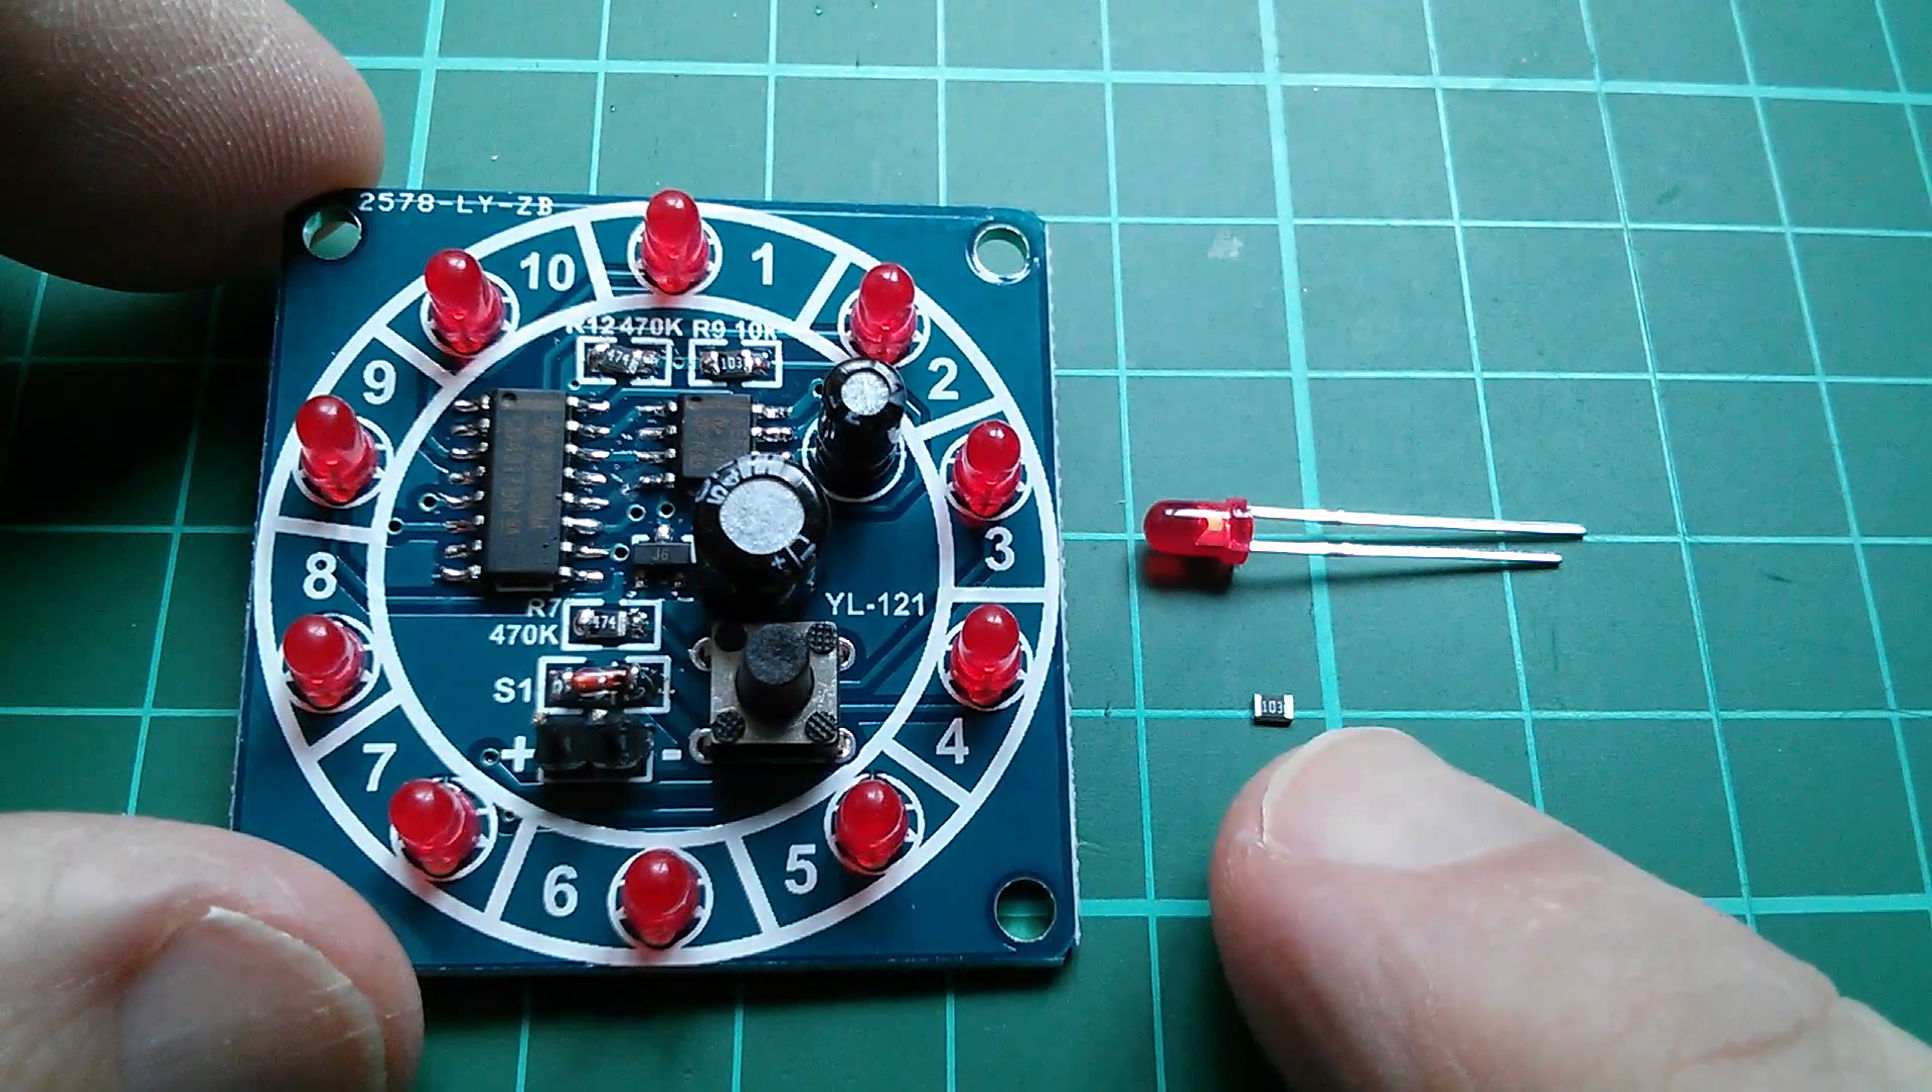So that's it, finished. I've completed the board, all the components, surface mount and through hole. And all the LEDs are on there.